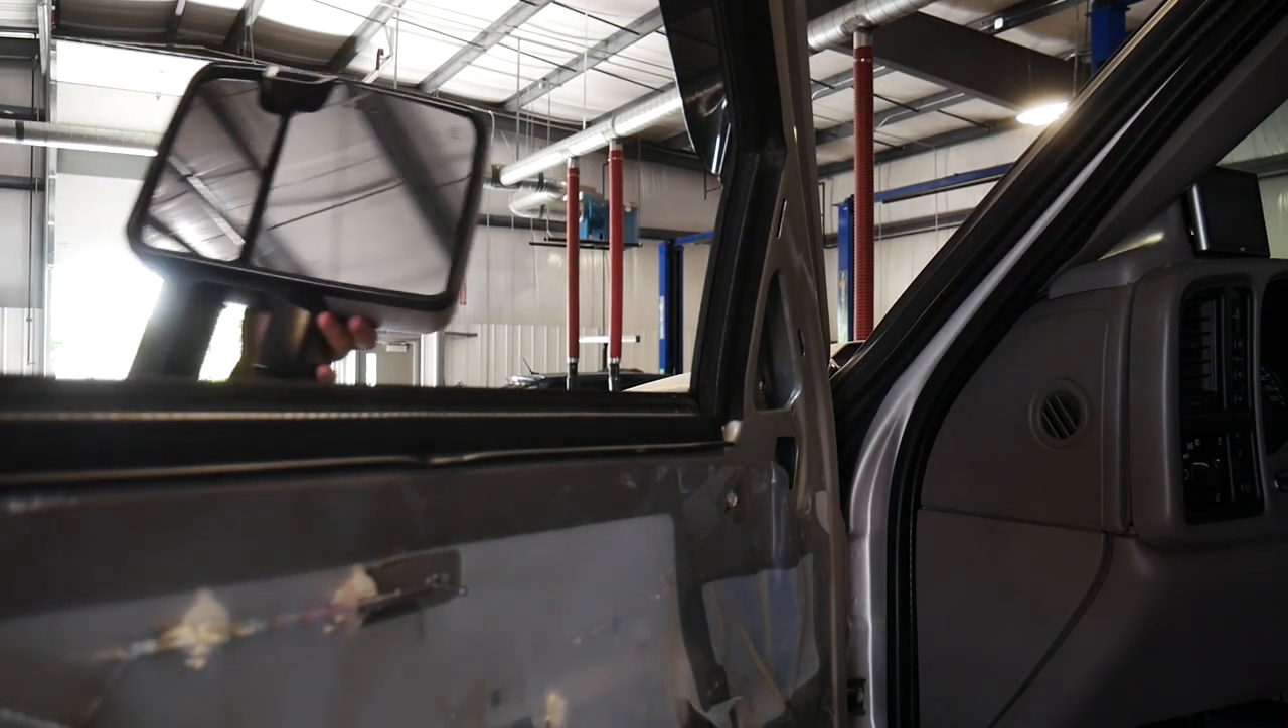Easy as that, our mirror assembly is removed.